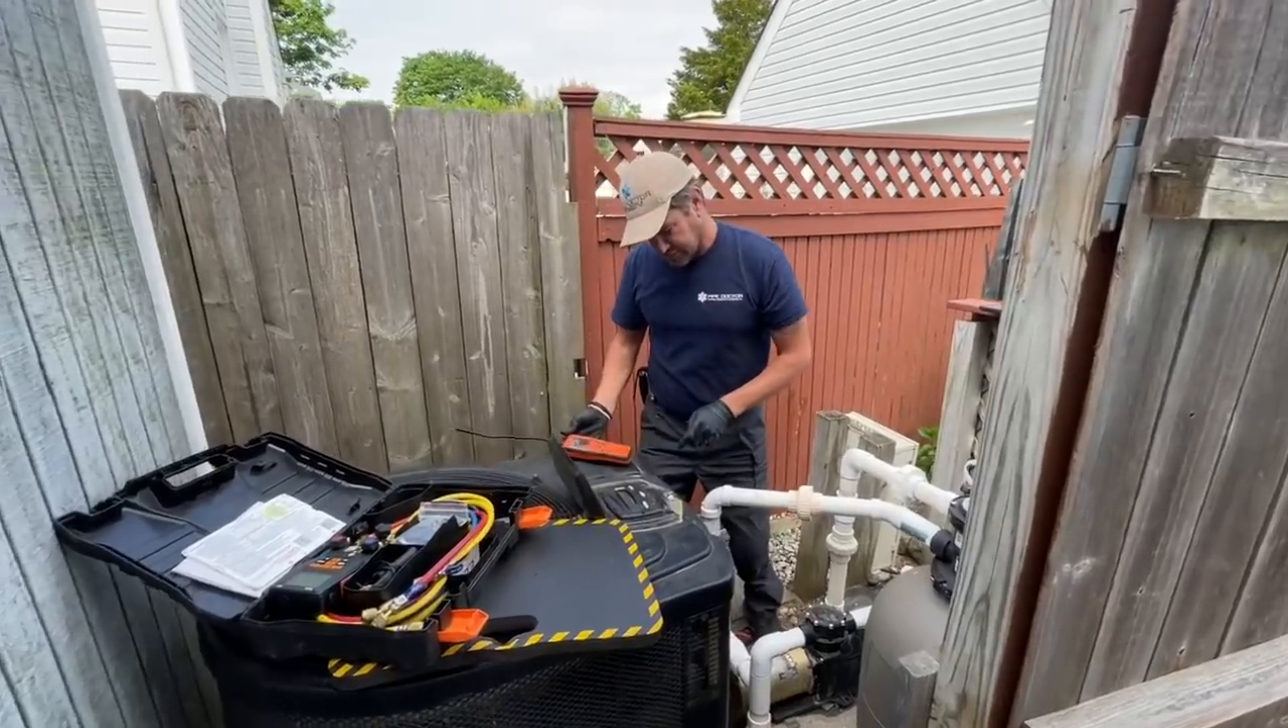I haven't even hooked up the gauges yet, but here we go.